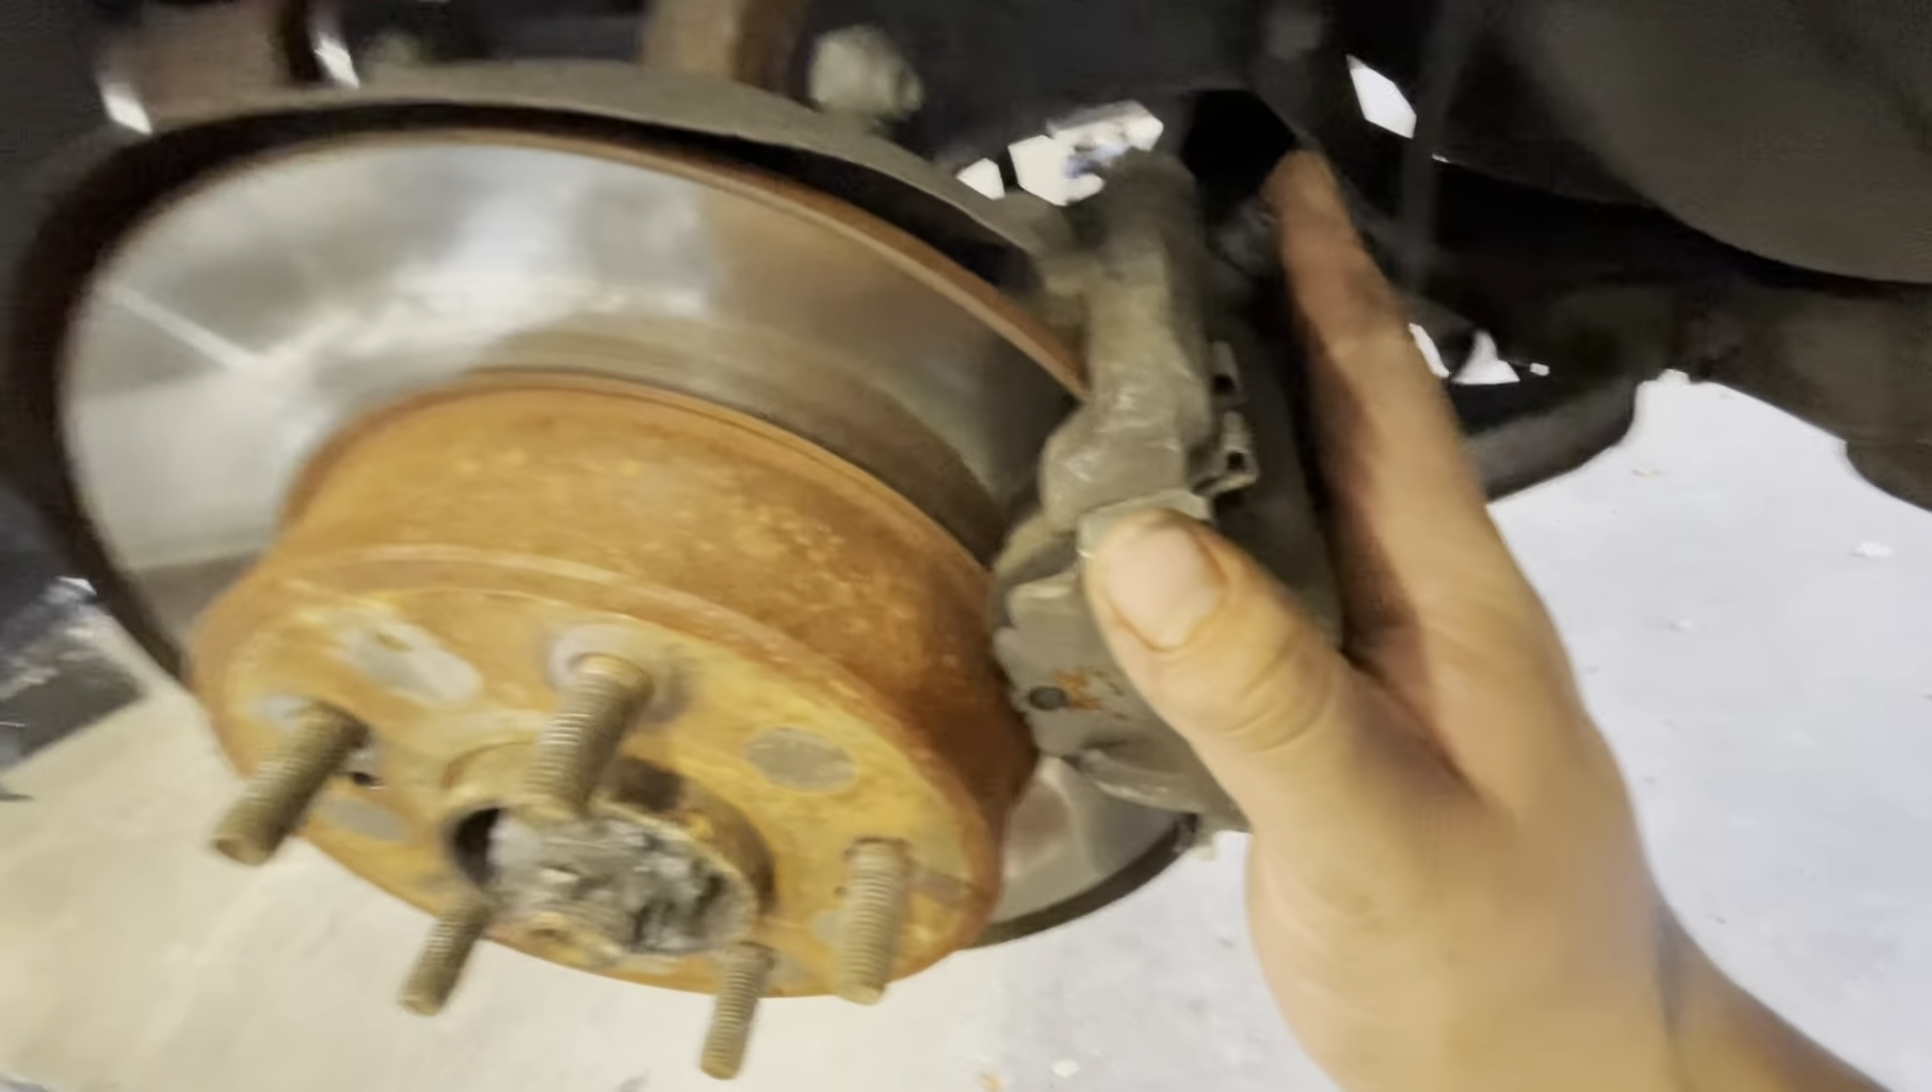All right guys so we have the wheels off.